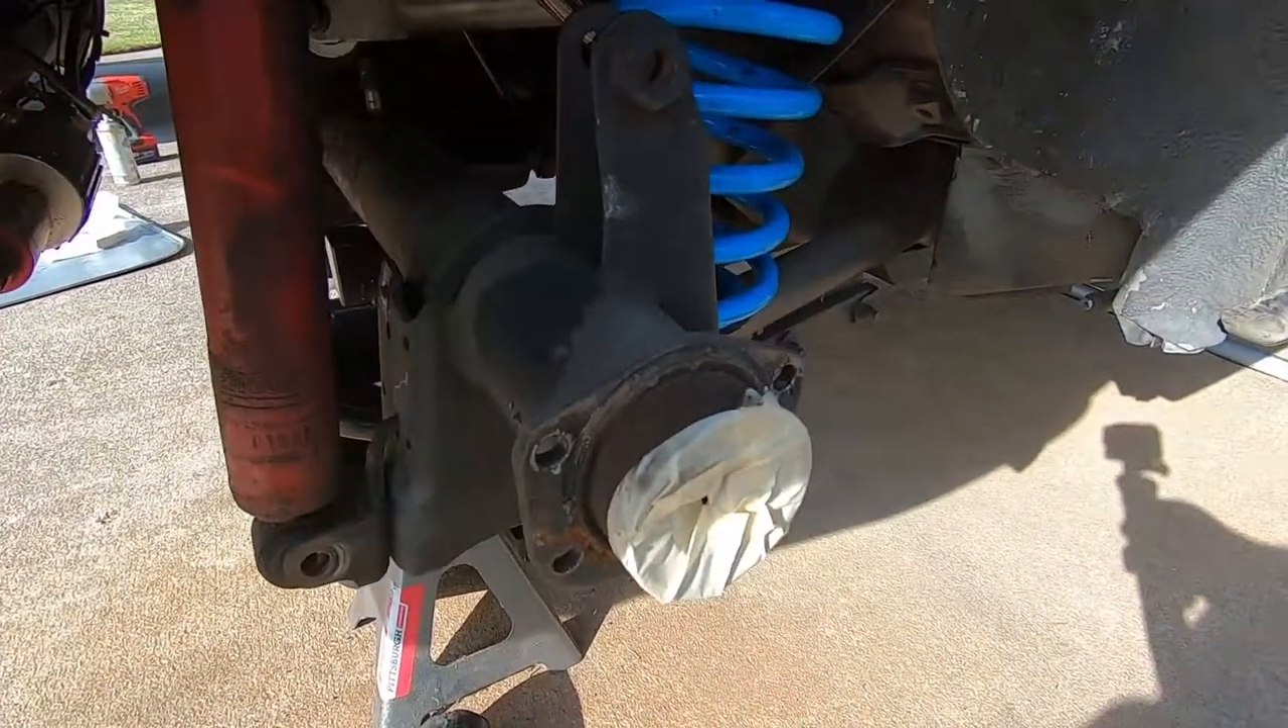Already drained the fluid pop the cover off the diff pulled the center pin out and pulled the axles out and I just removed the drum assembly.